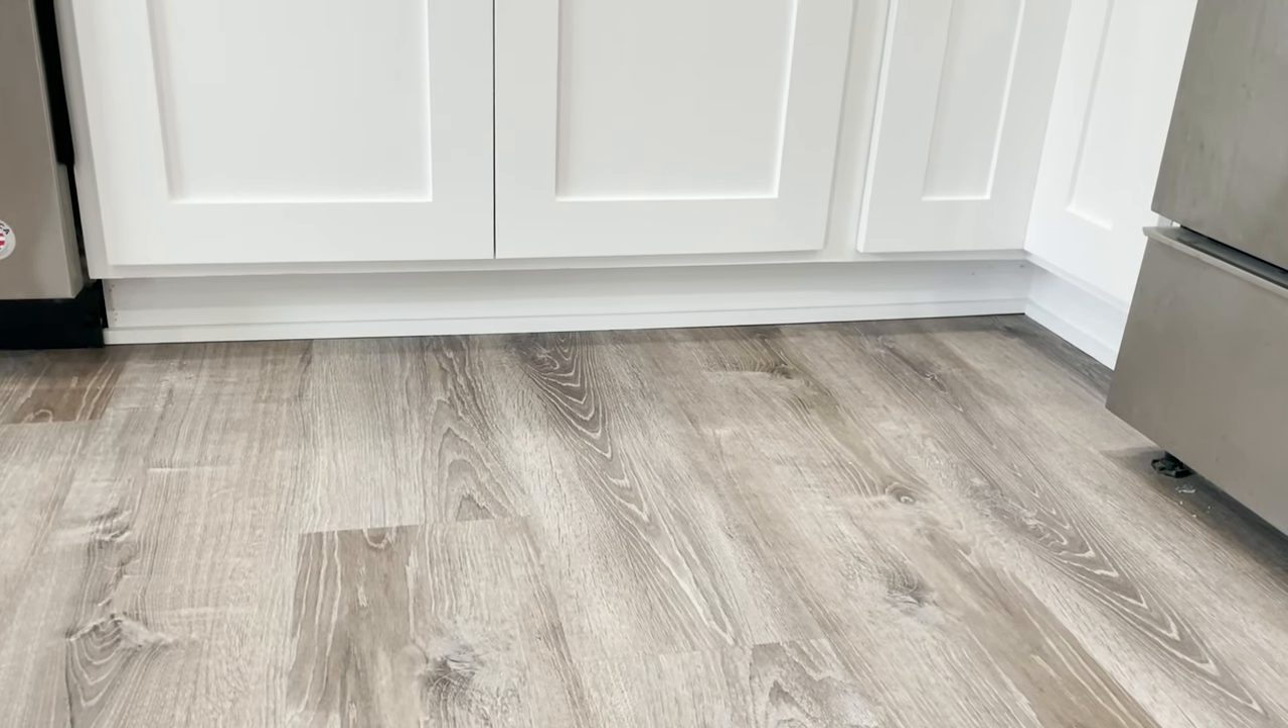And just like that you have now installed your own luxury vinyl plank flooring.